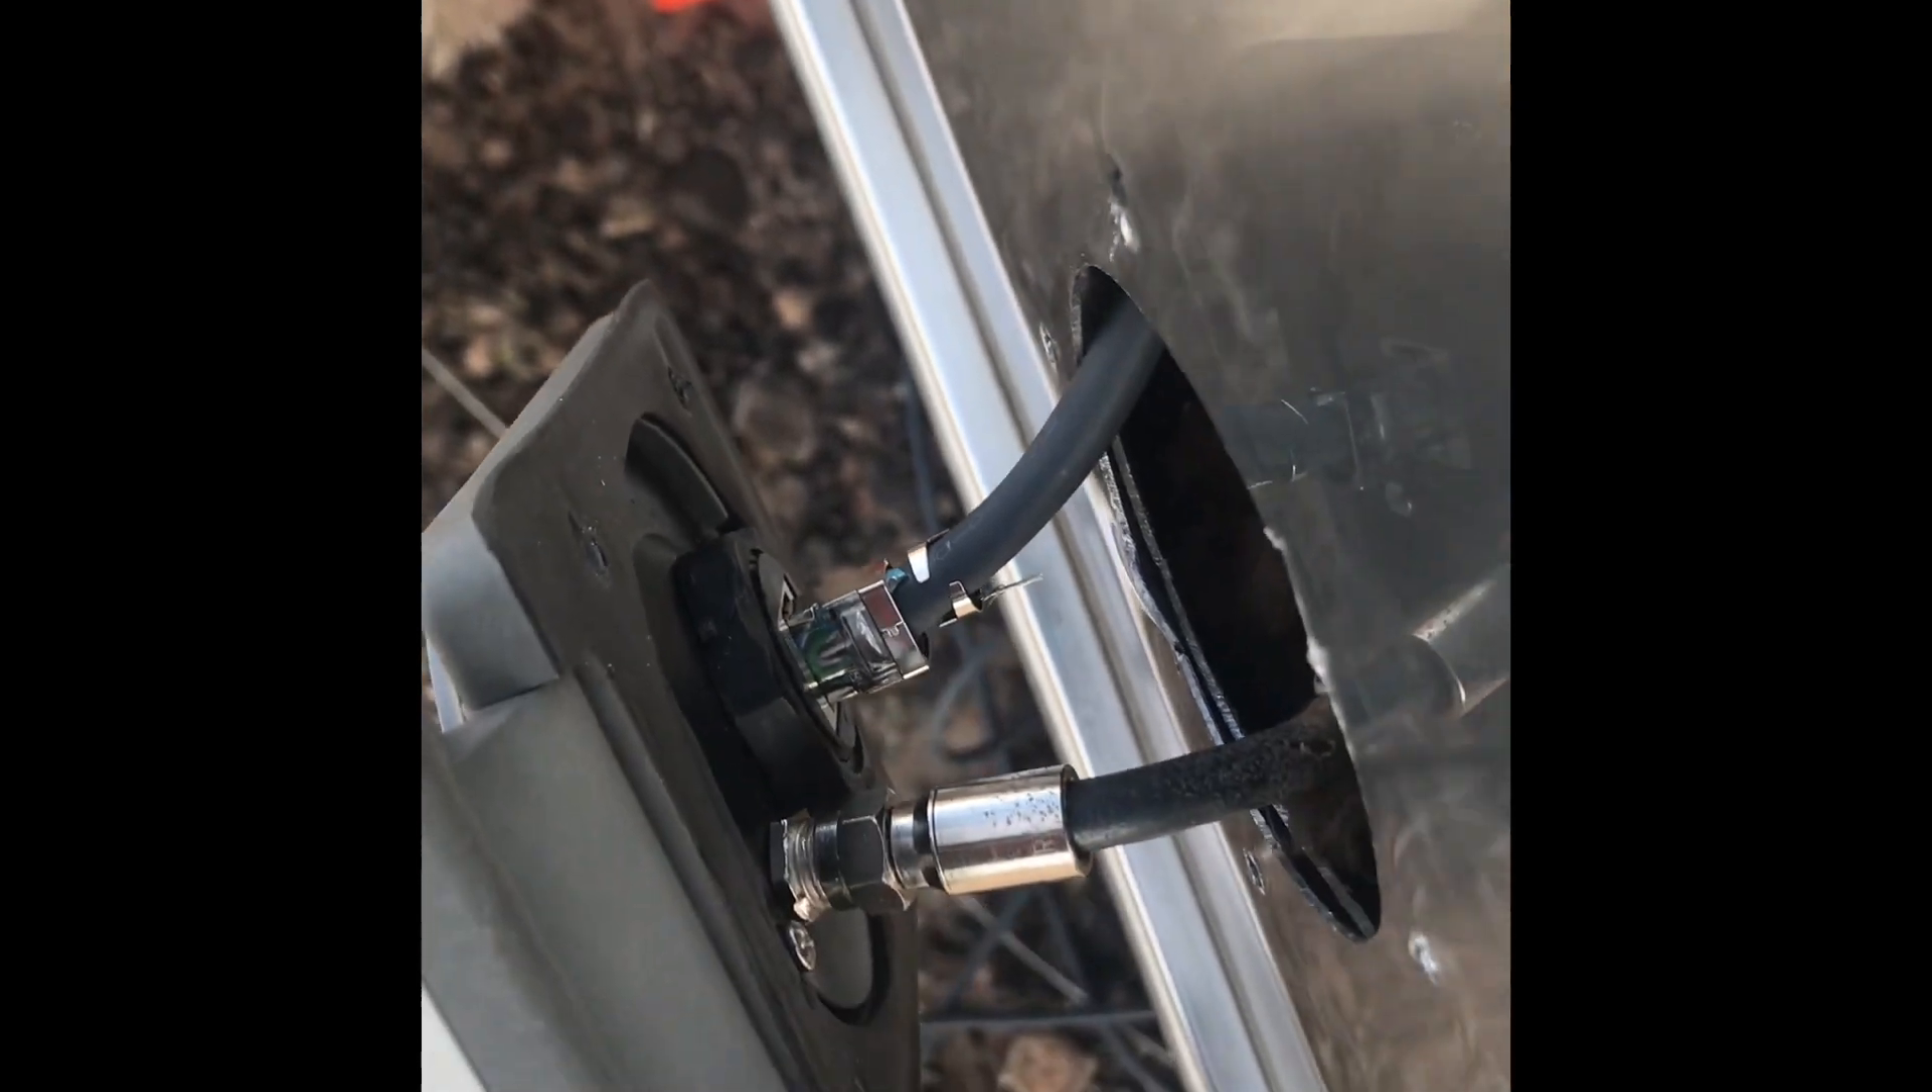Now I have the coax TV attached and also the Starlink cable on the inside and on the exterior.